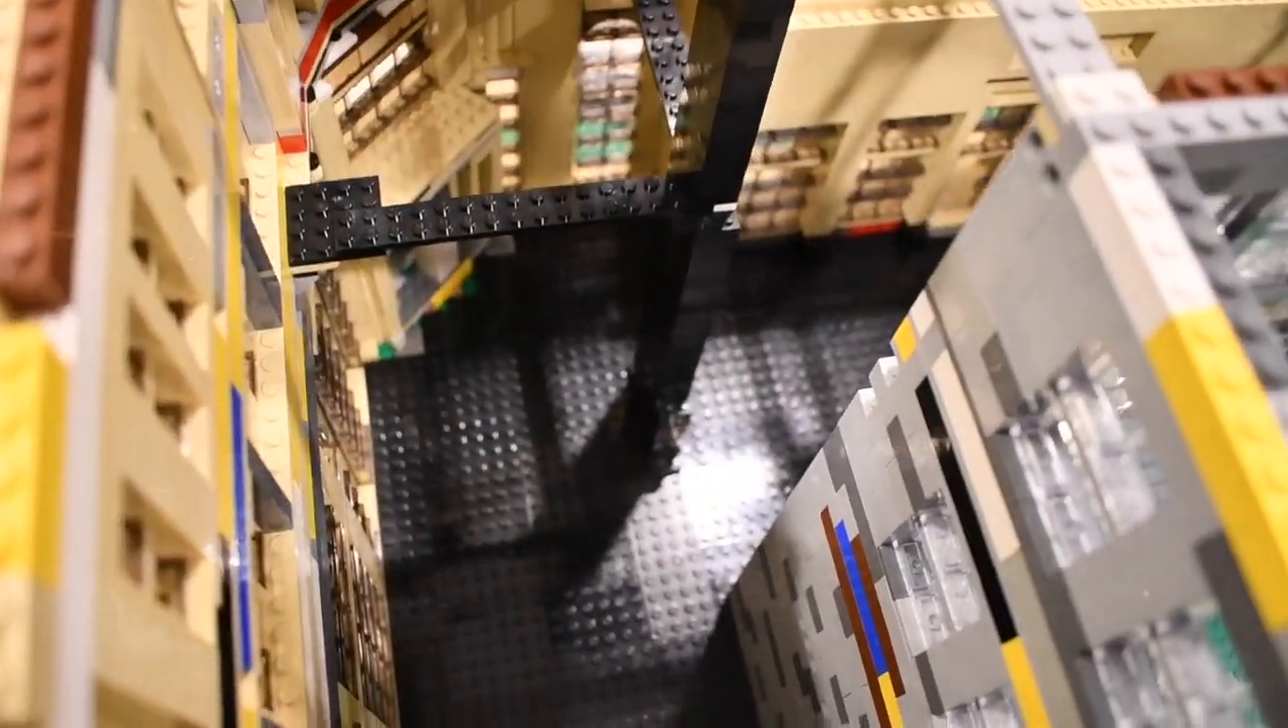Down in the bottom, you can see I layered the entire thing with black plates.